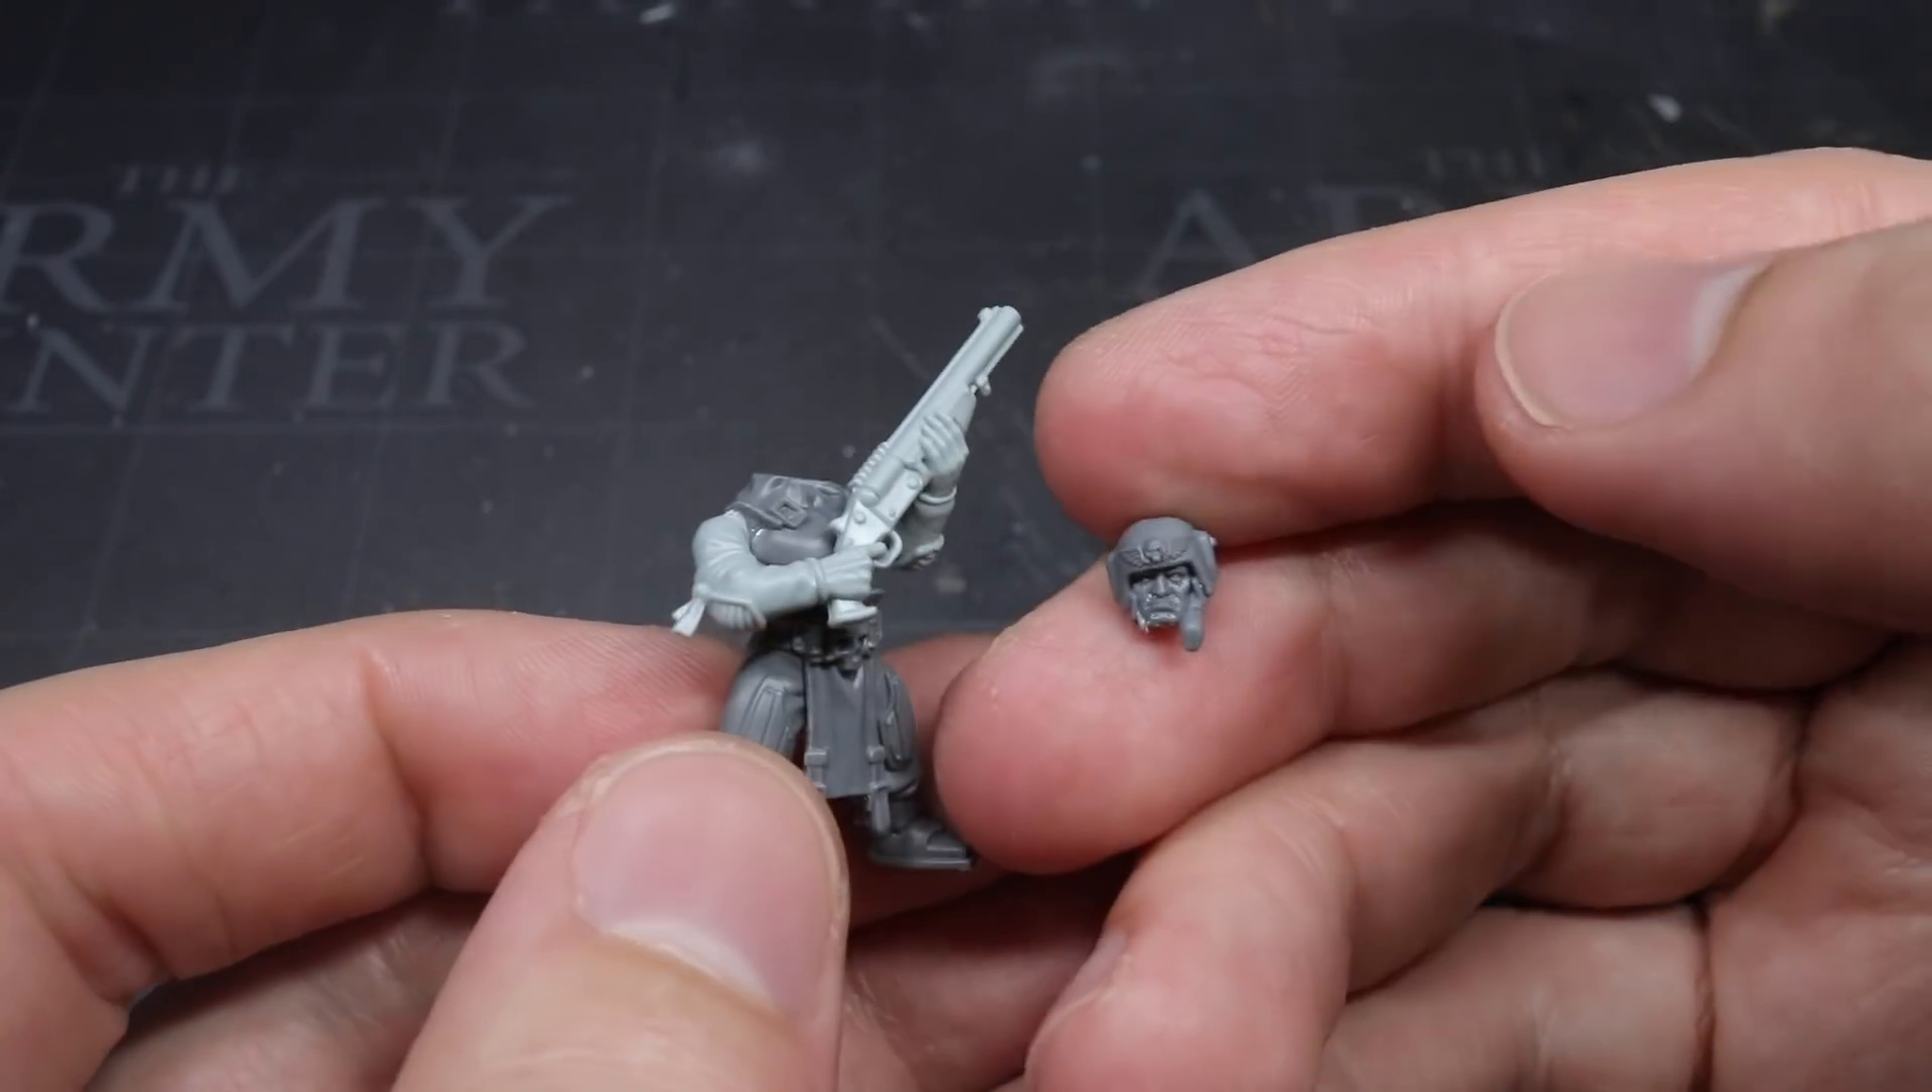So far I had the torso and the arms but next I needed to add a head.